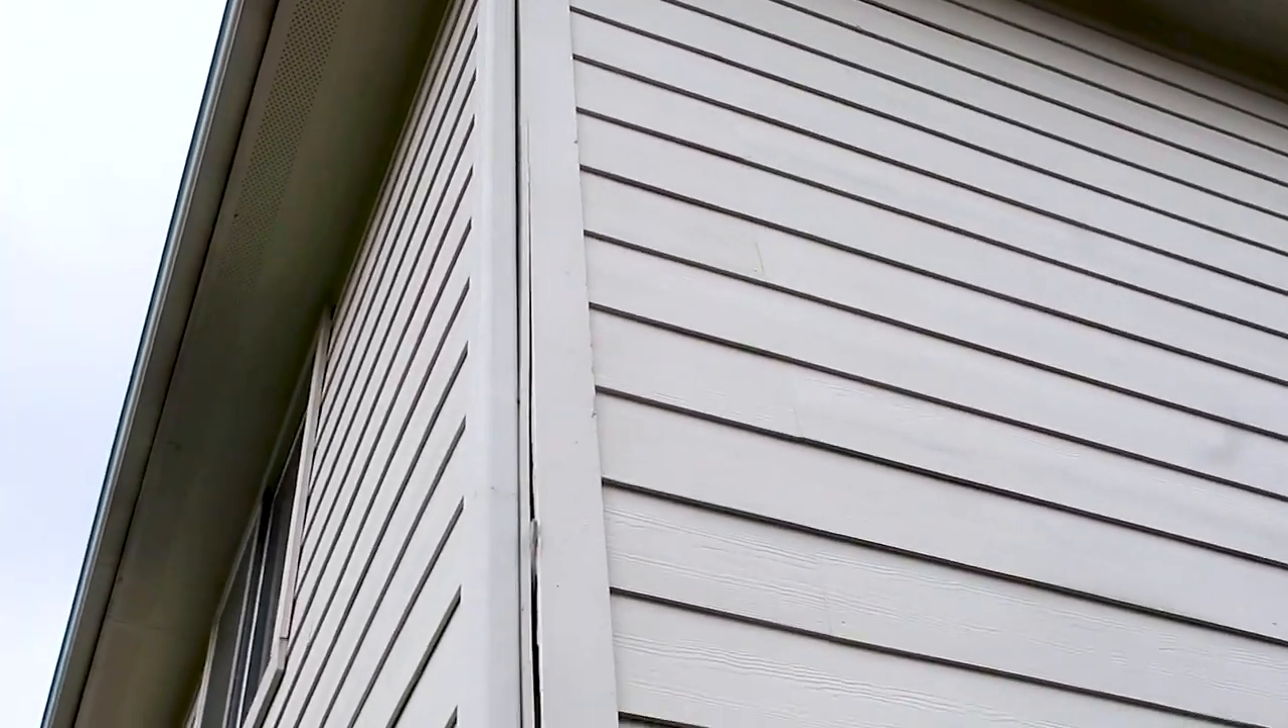You can see the trim boards pulling loose.